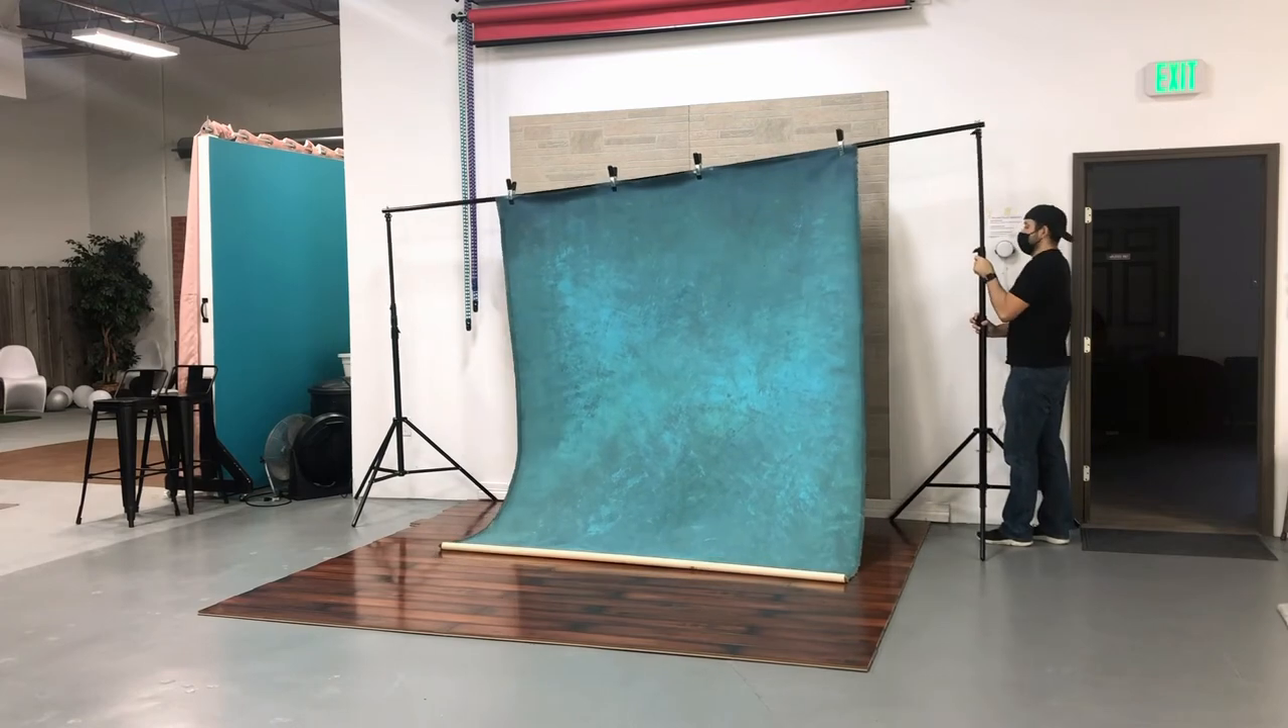Now on the bottom, I left the wood dowel or the wood piece that they have attached to the canvas for weight to keep it straight all the way down.